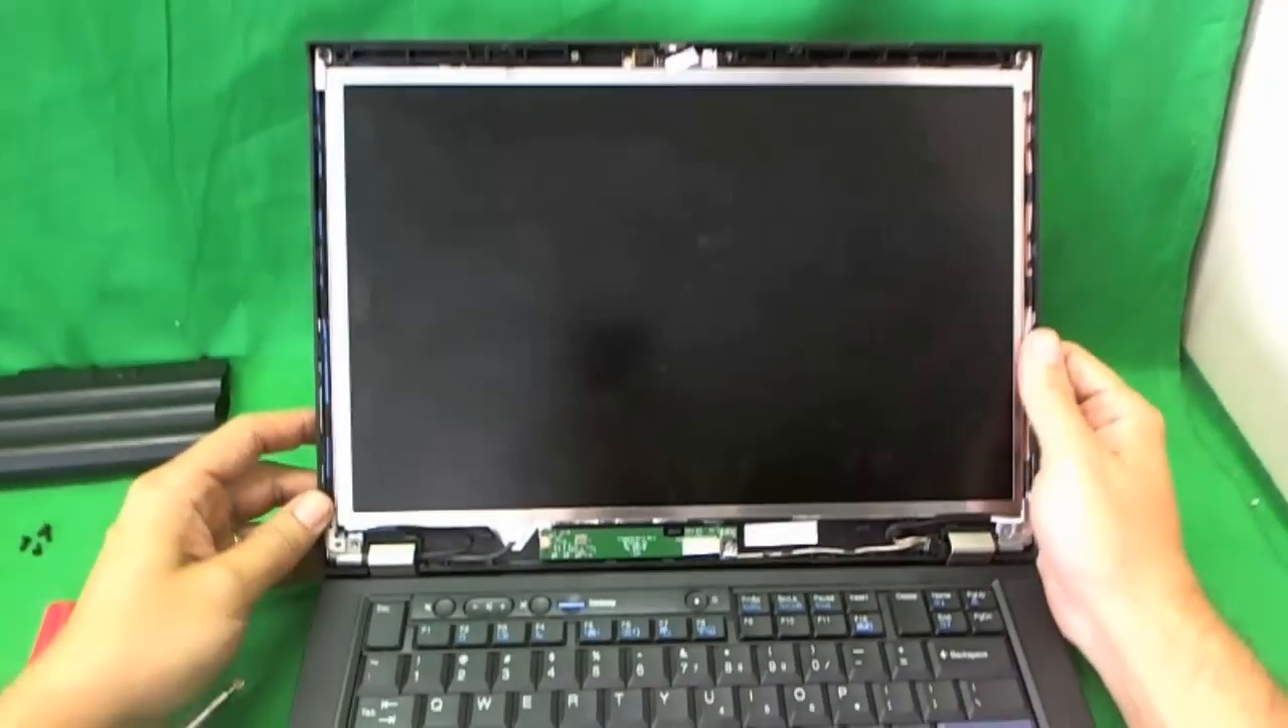Now the screen bezel is removed.